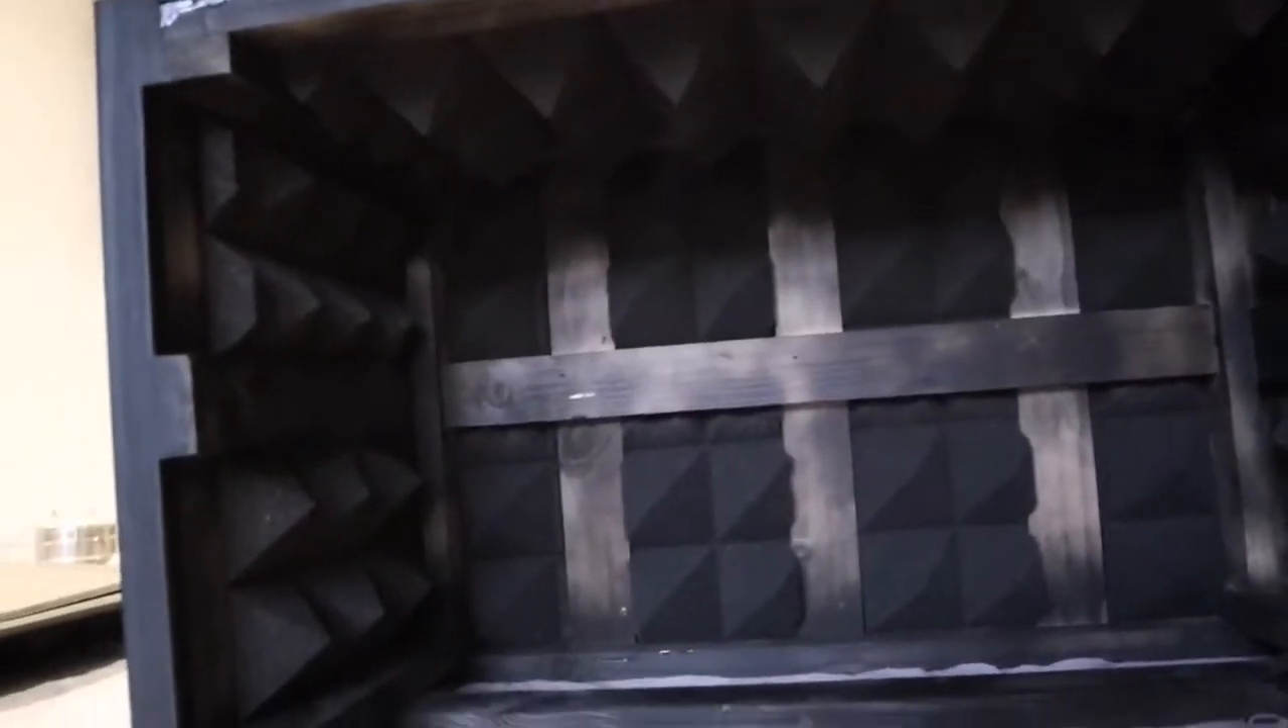I finally got all the foam attached on the inside.